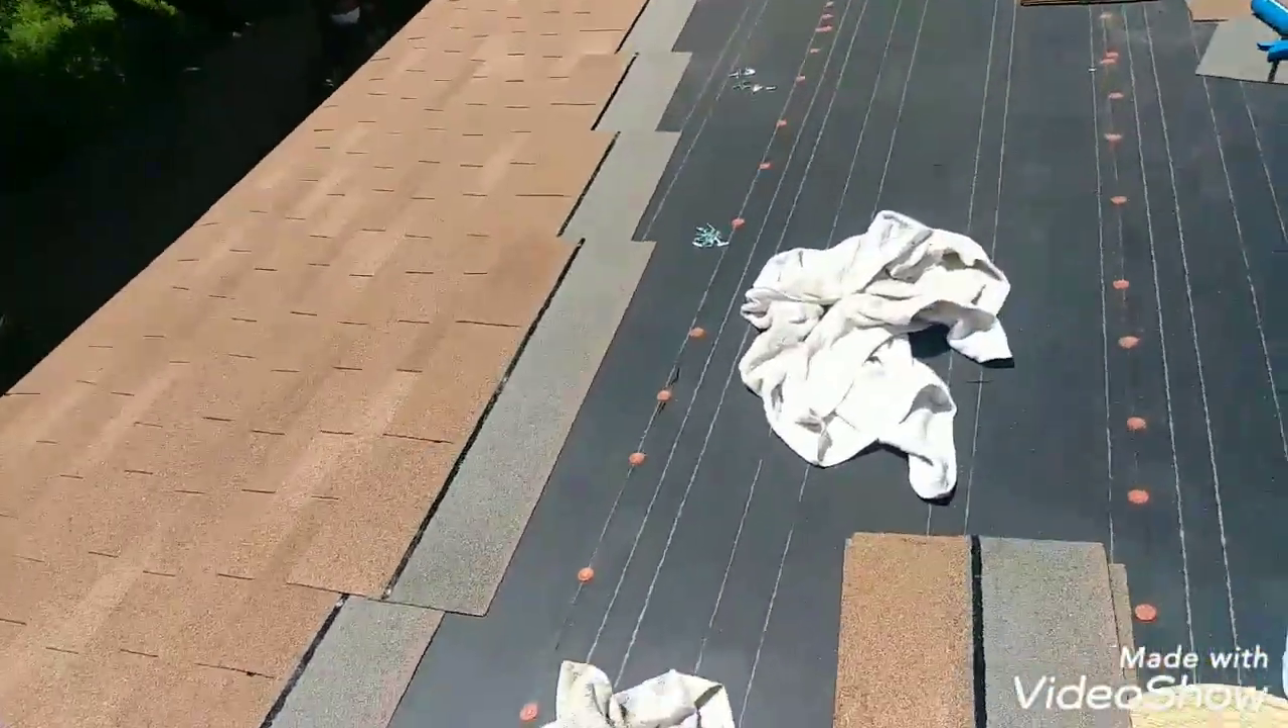I started to put in the shingles right here.